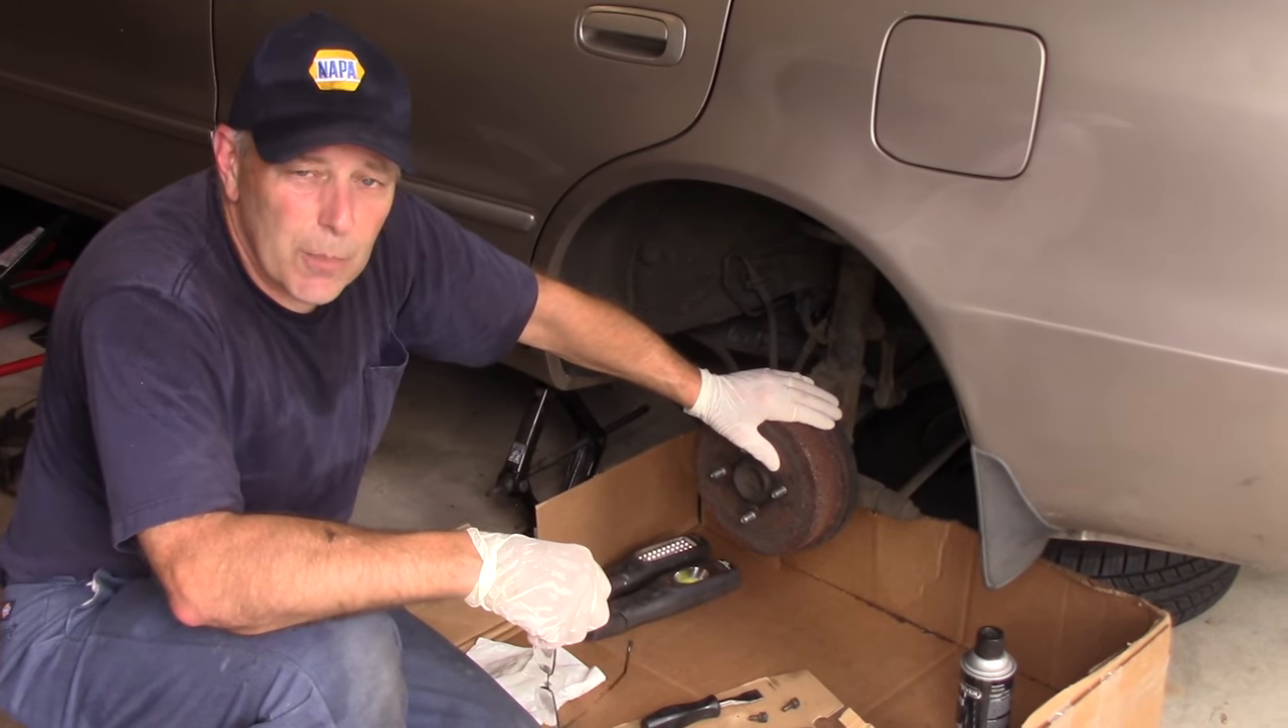So now we have the wheel is off the car. We need to get the drum off.